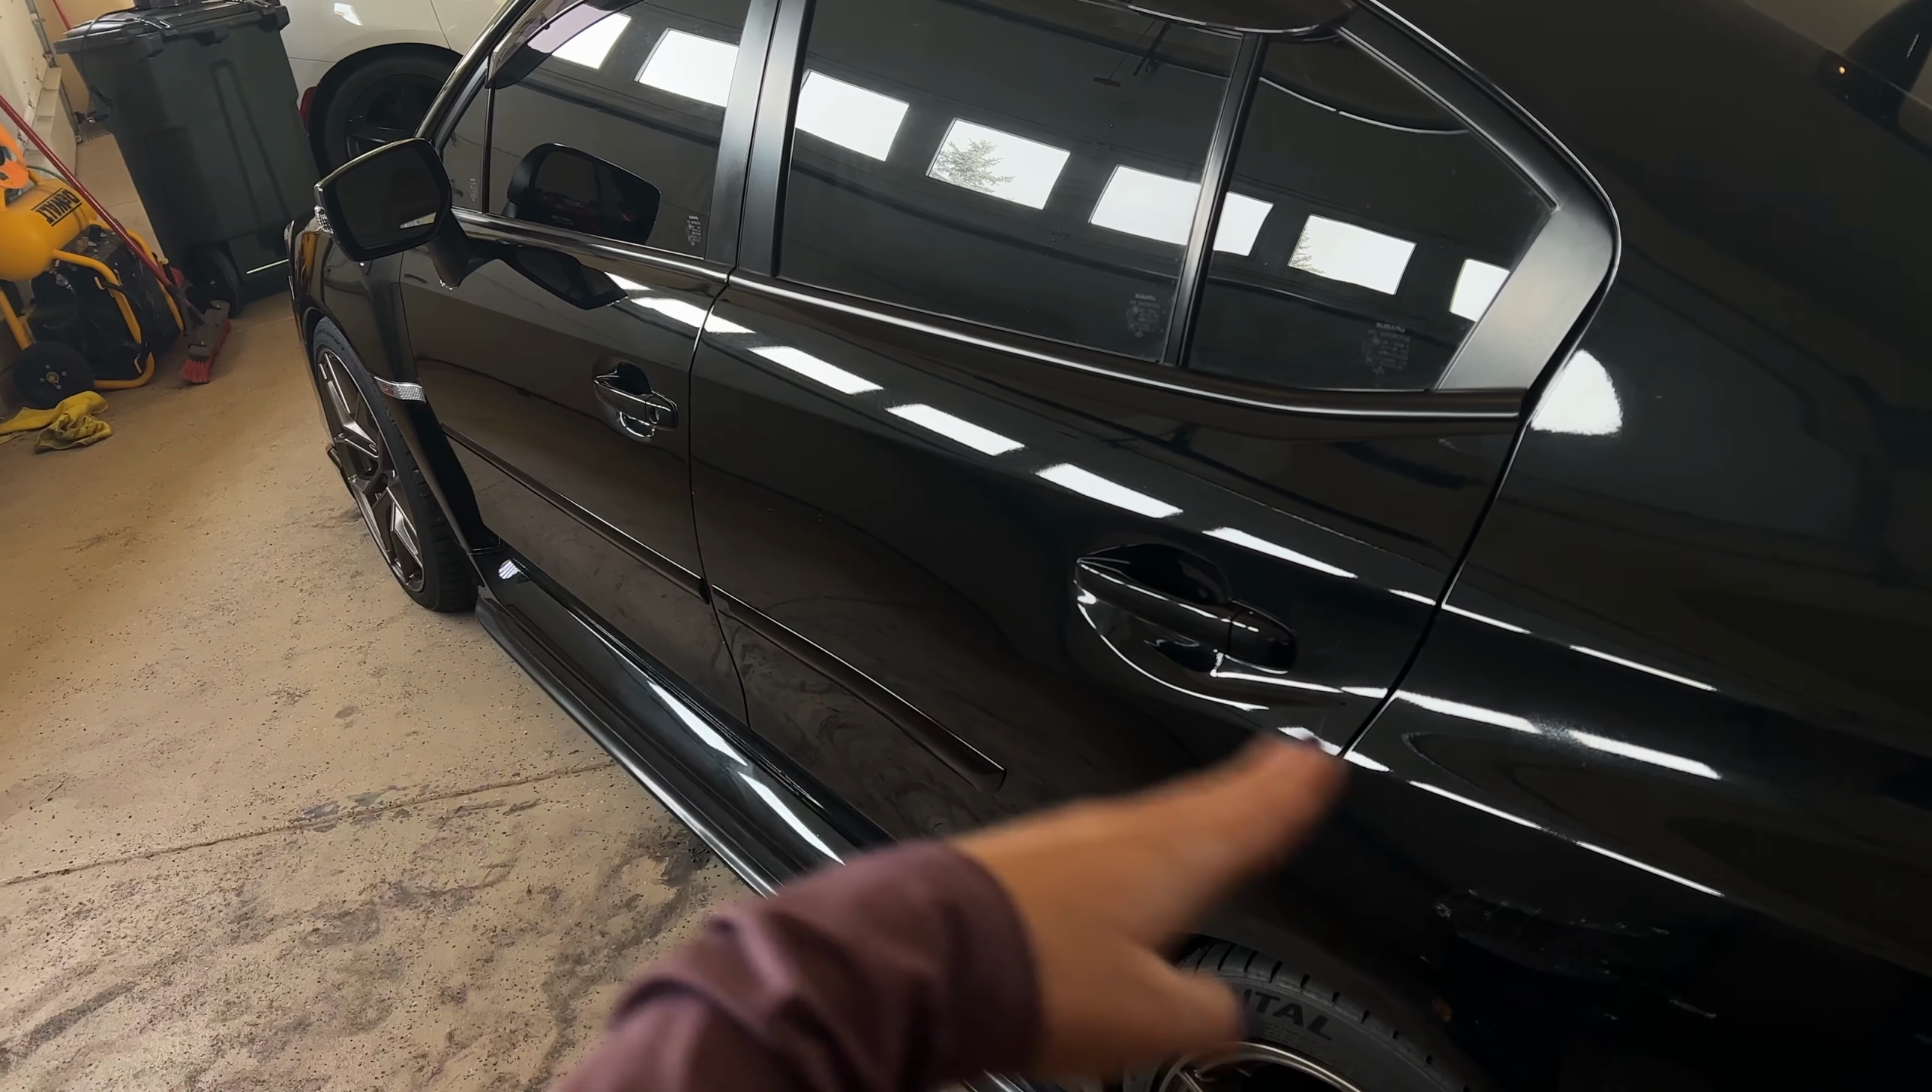So i still have the driver's side door handles installed so i'll take you through and show you how to remove those as well as the mirror.